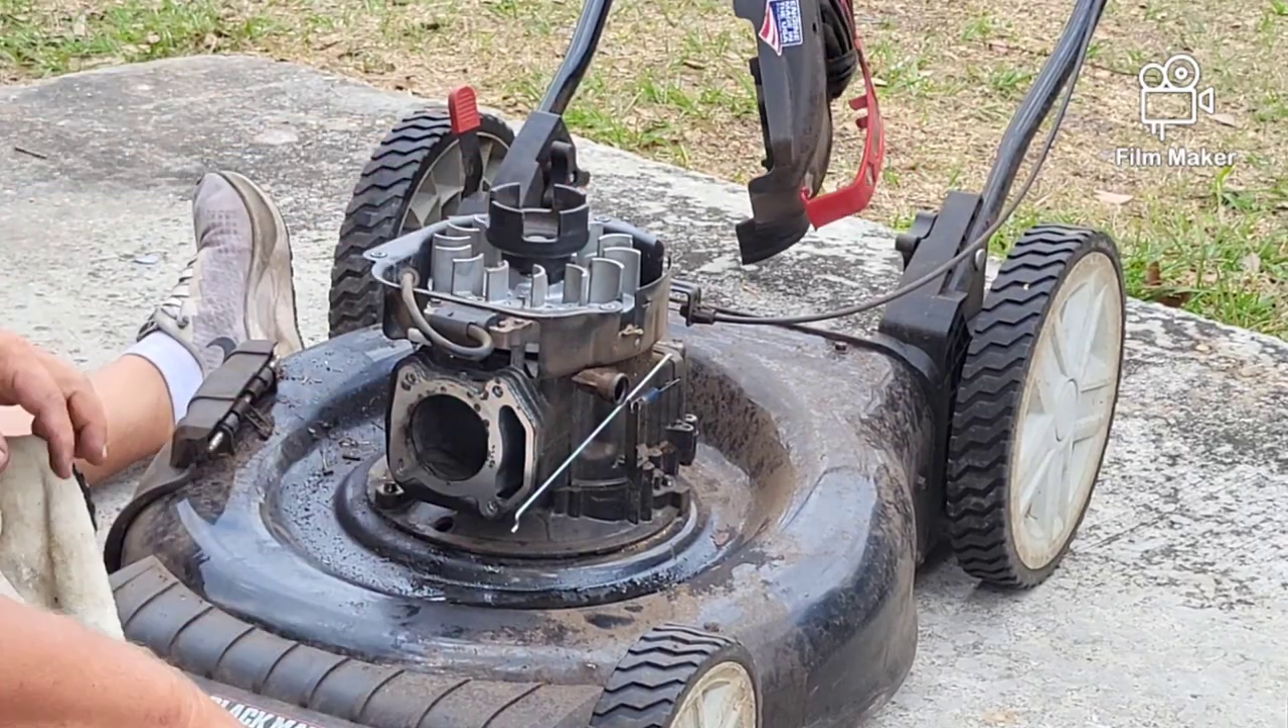There's no way for it to start, the spark plugs out, the head is off, there's no compression.